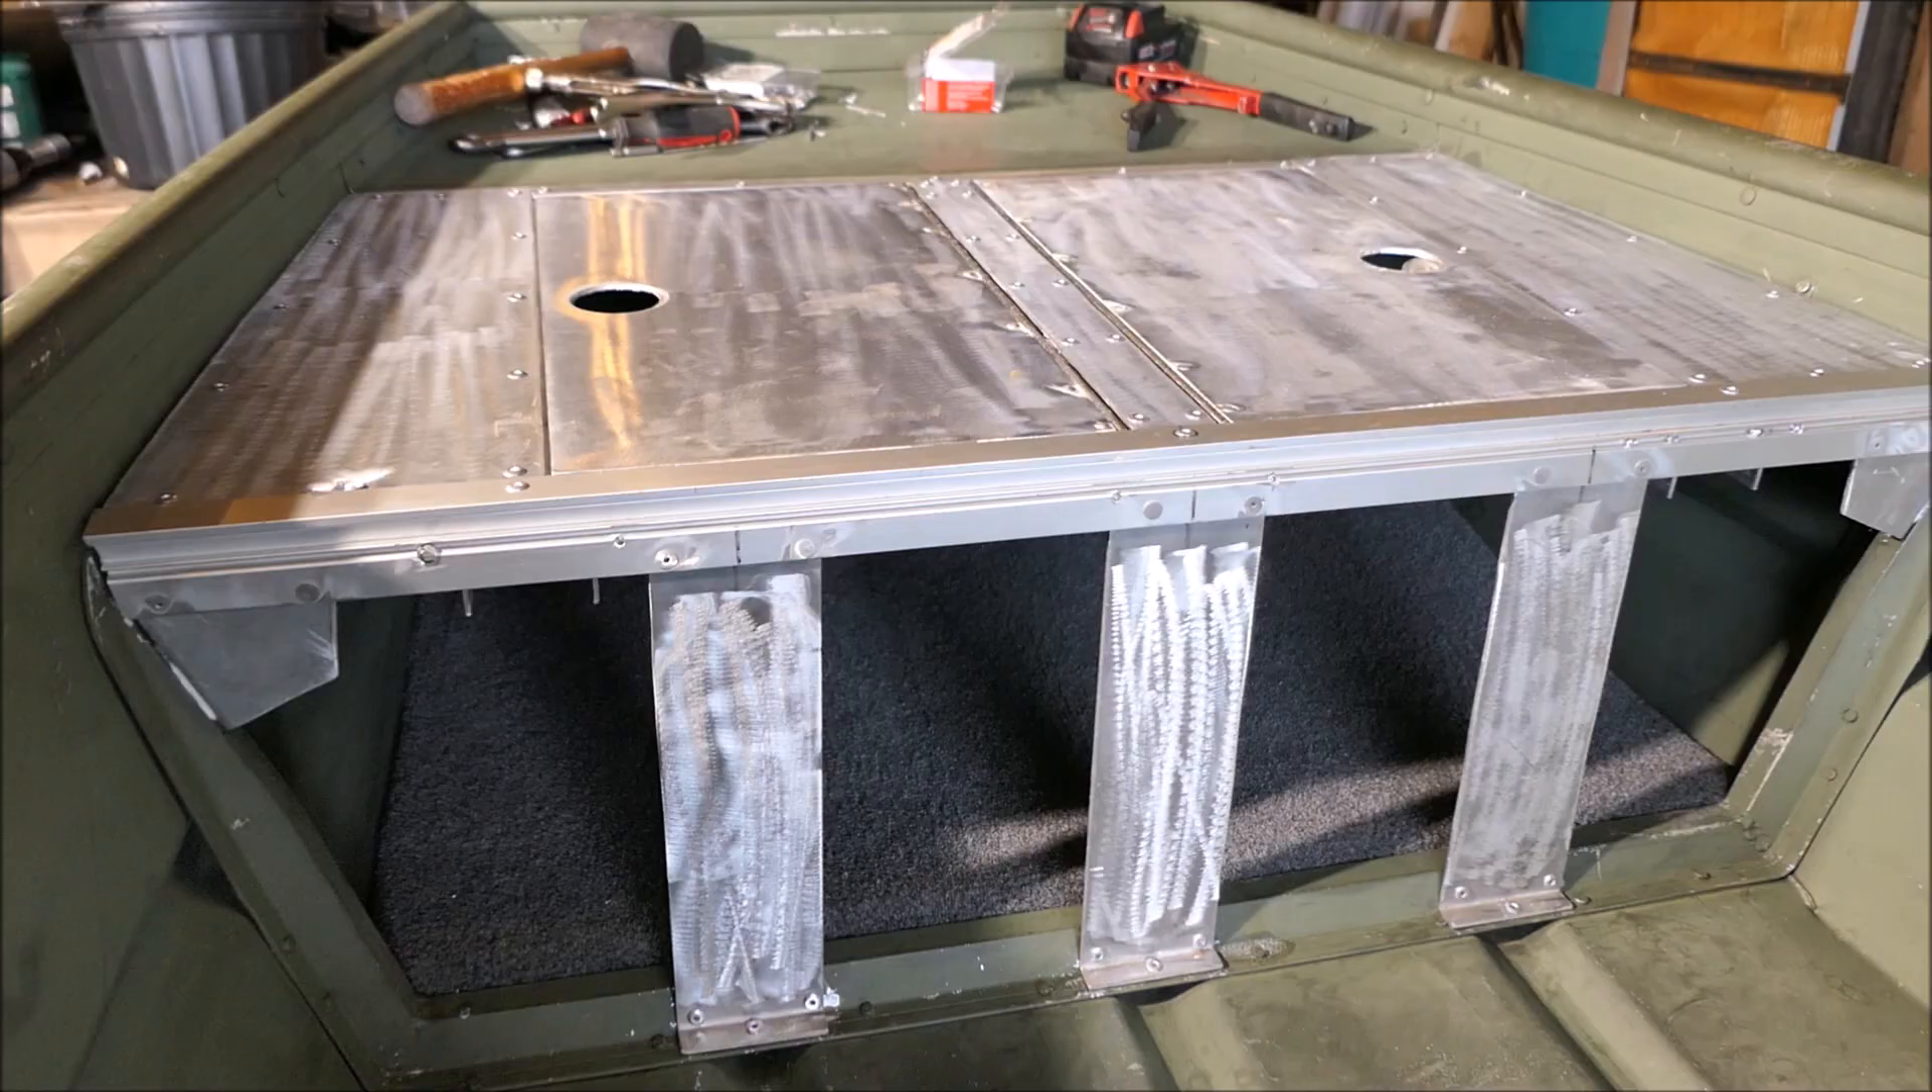There's the deck all put together.